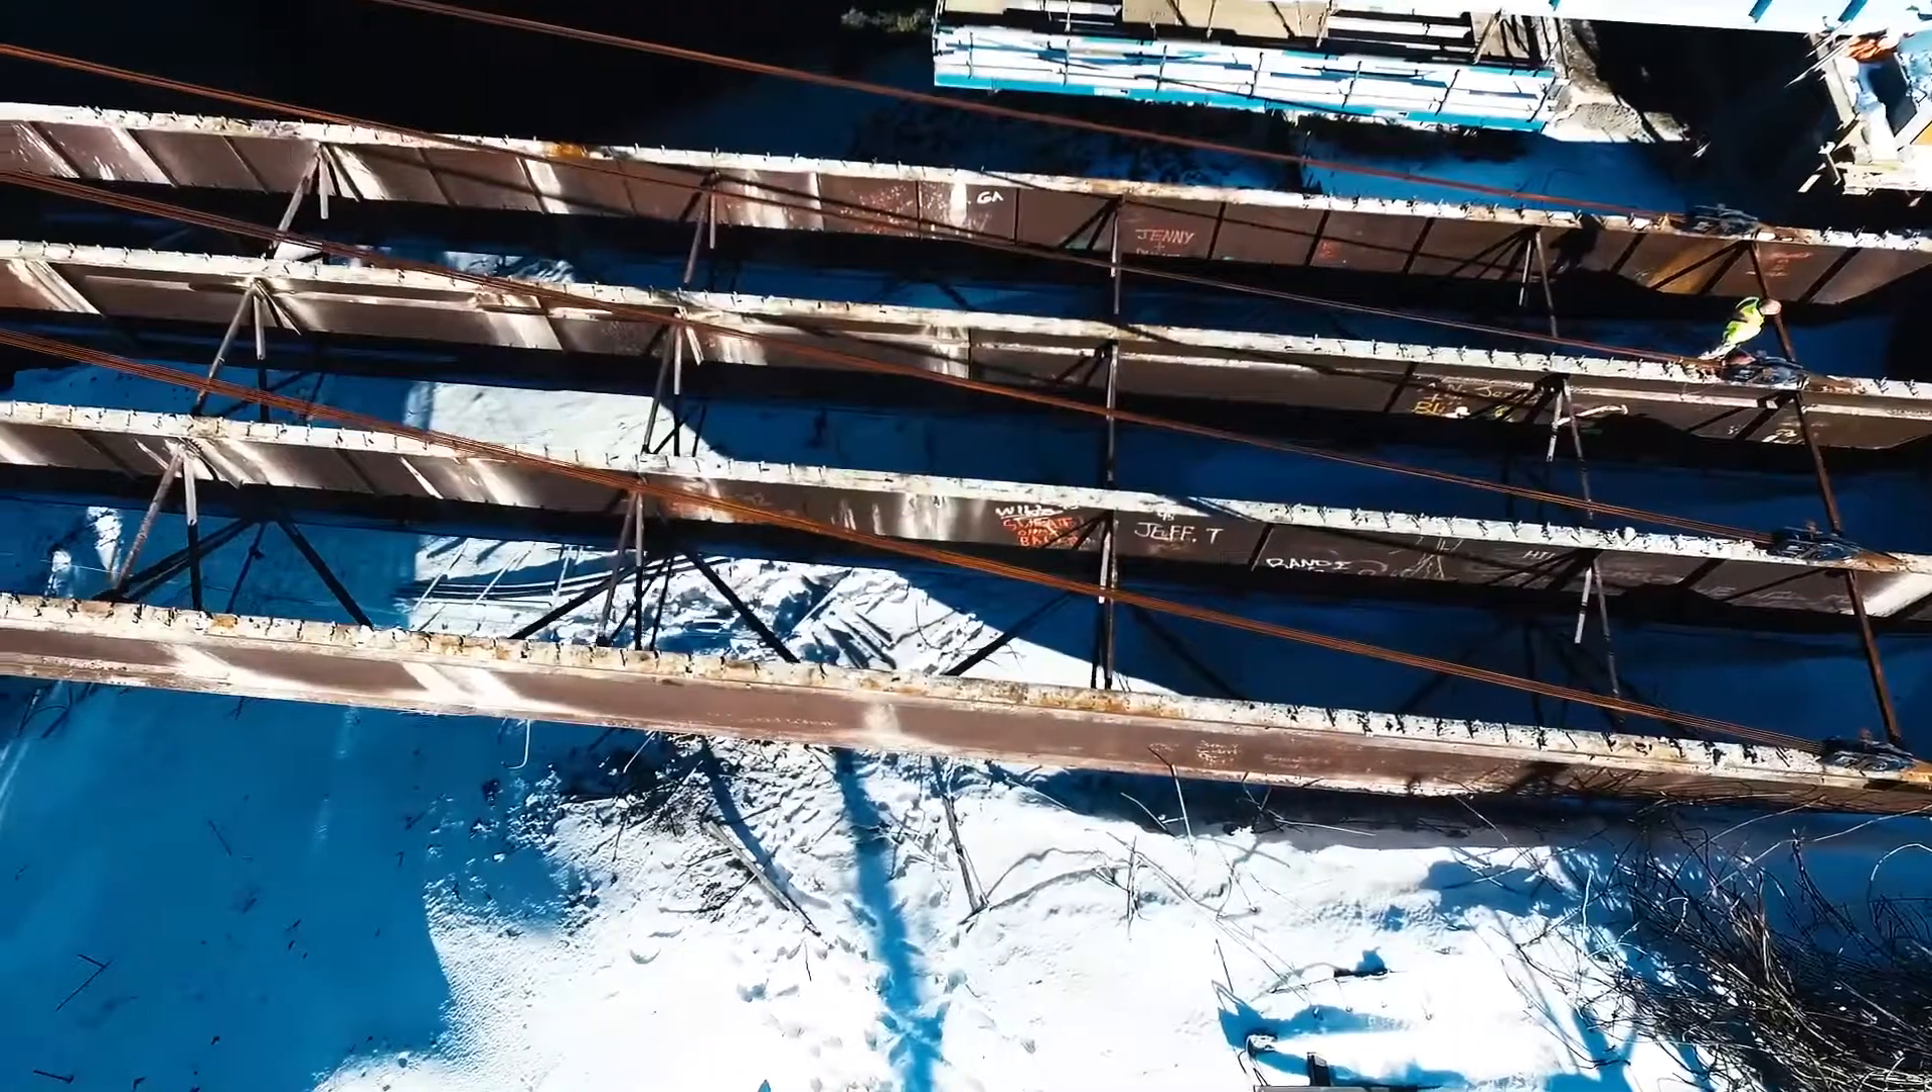With the decking removed, it's time to get this bridge rolling.